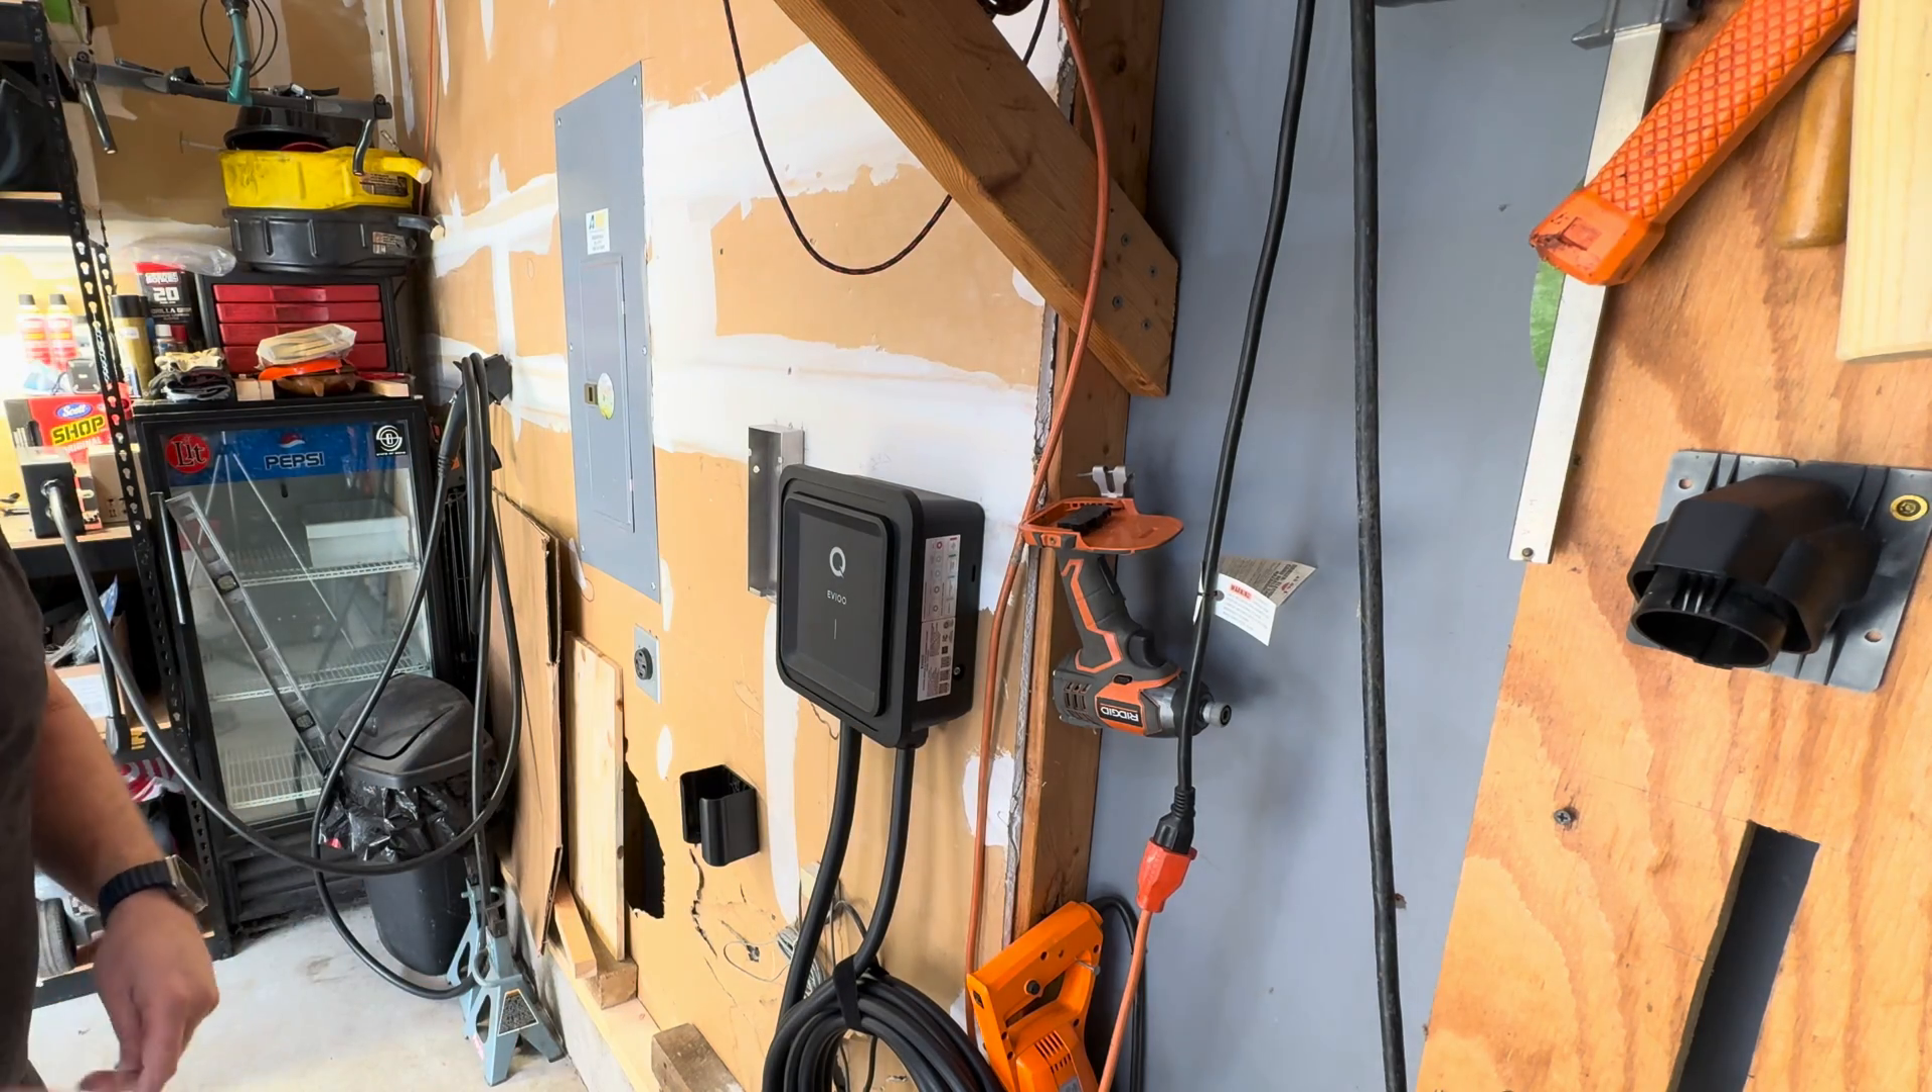The unit's installed on the wall.